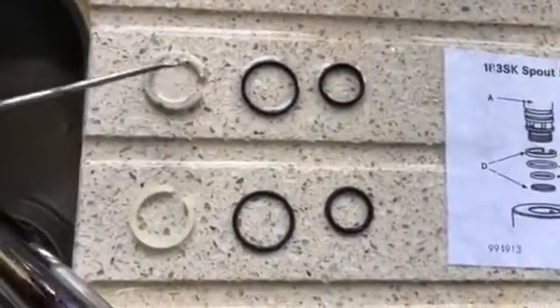So I've removed the o-rings.